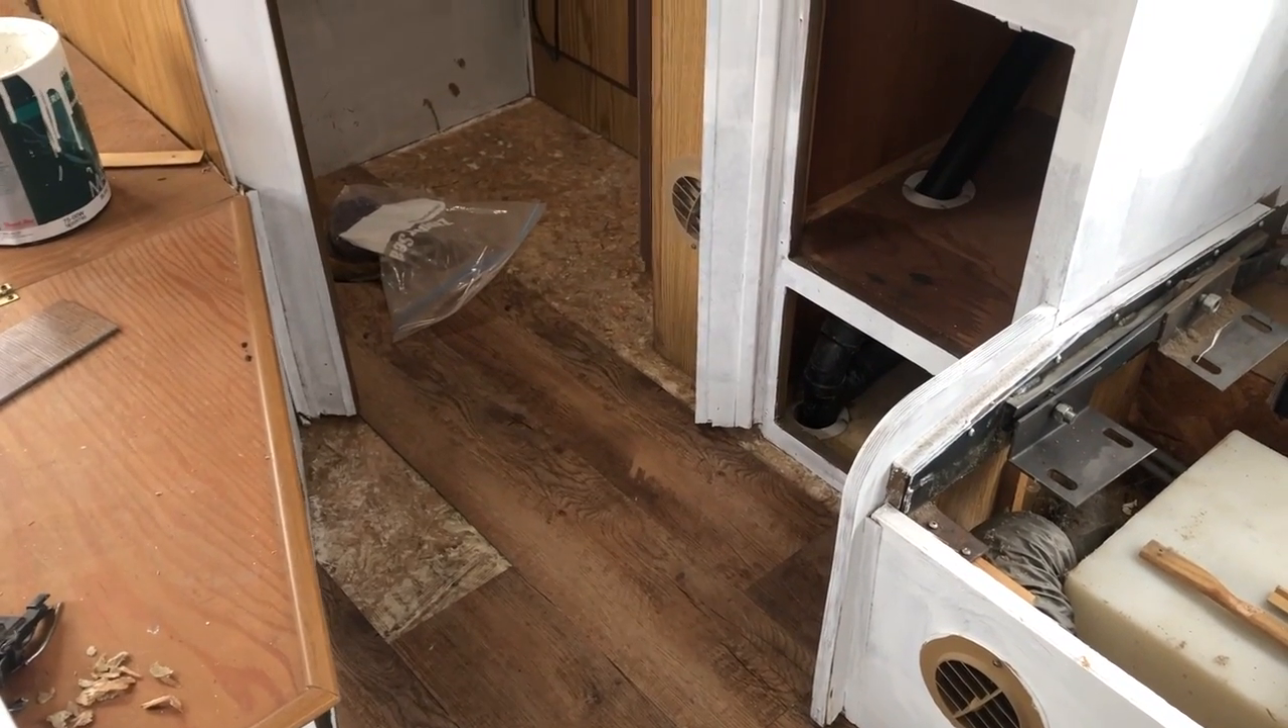We have just a couple of pieces of flooring left to be able to finish this bathroom floor and so we want to get that totally done today.